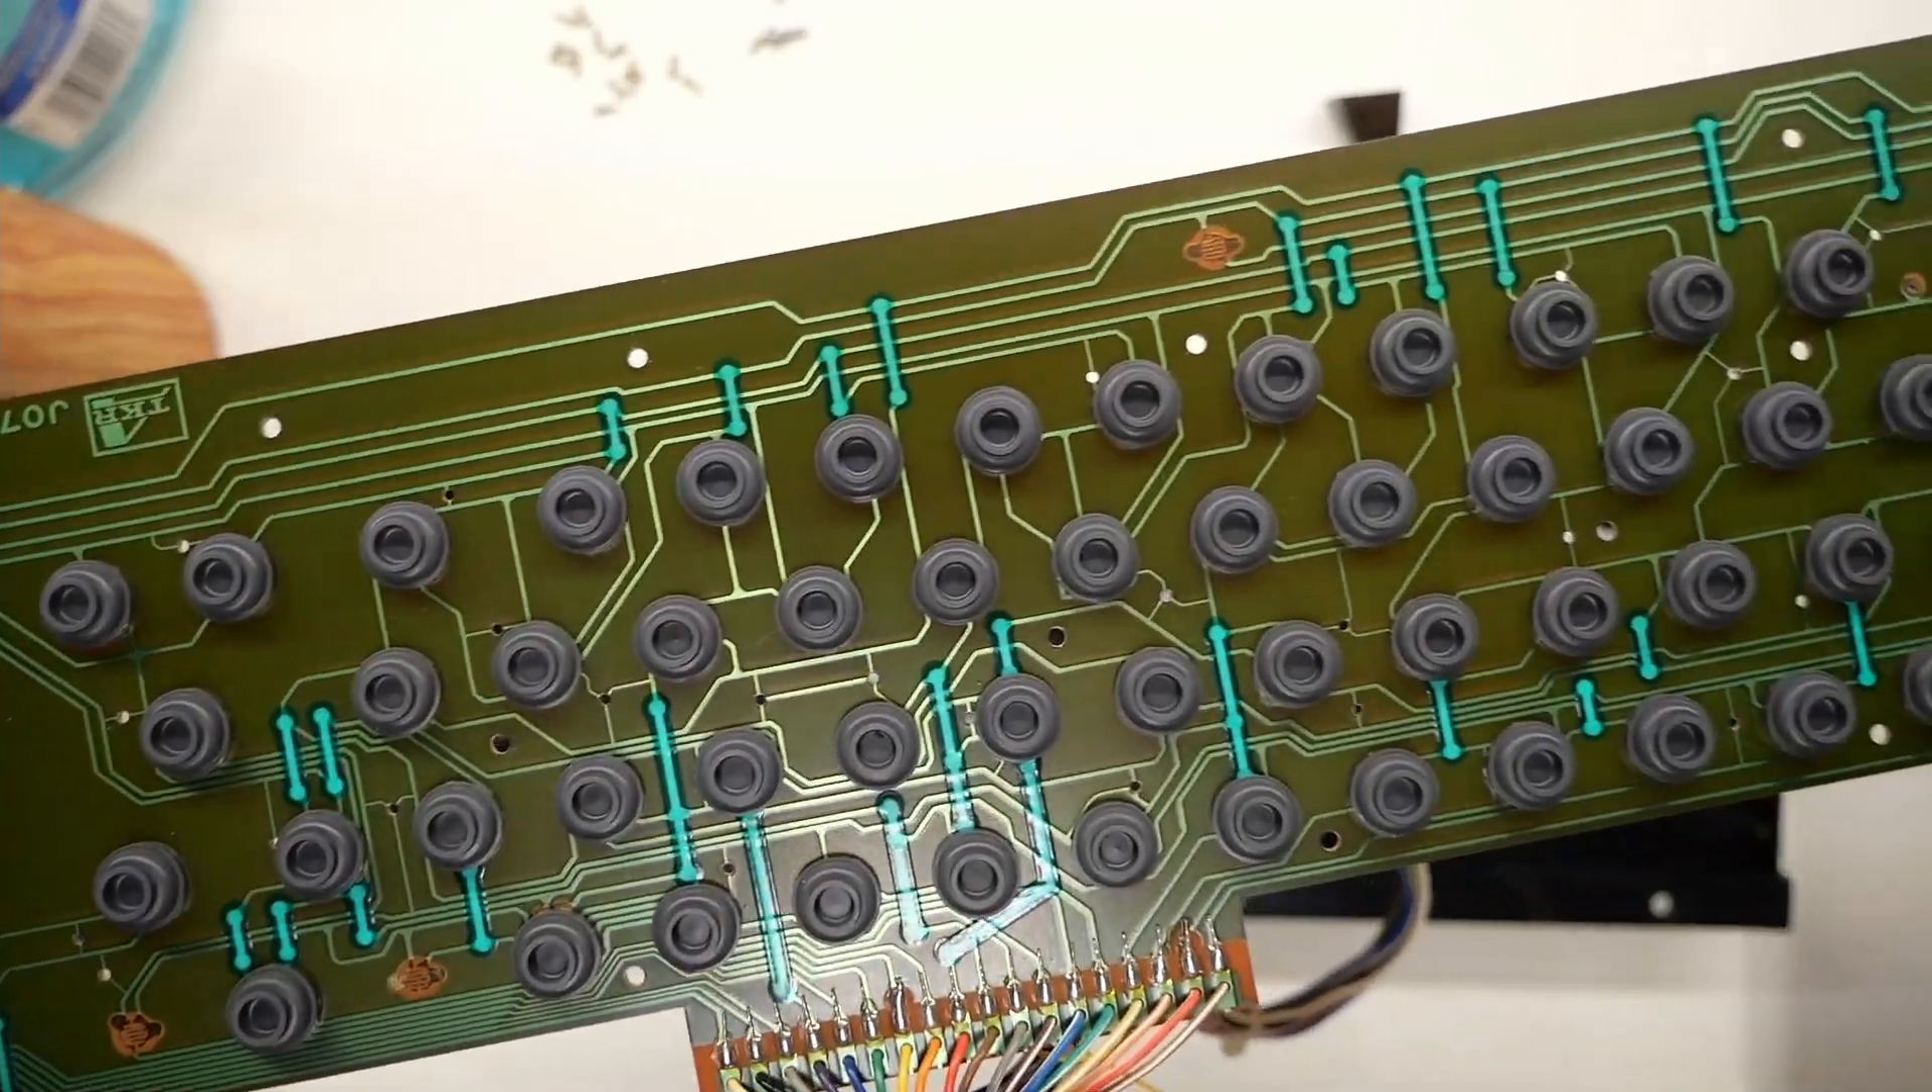The little rubber domes have stayed stuck to the PCB, but that's the PCB on a rubber dome bread bin keyboard.